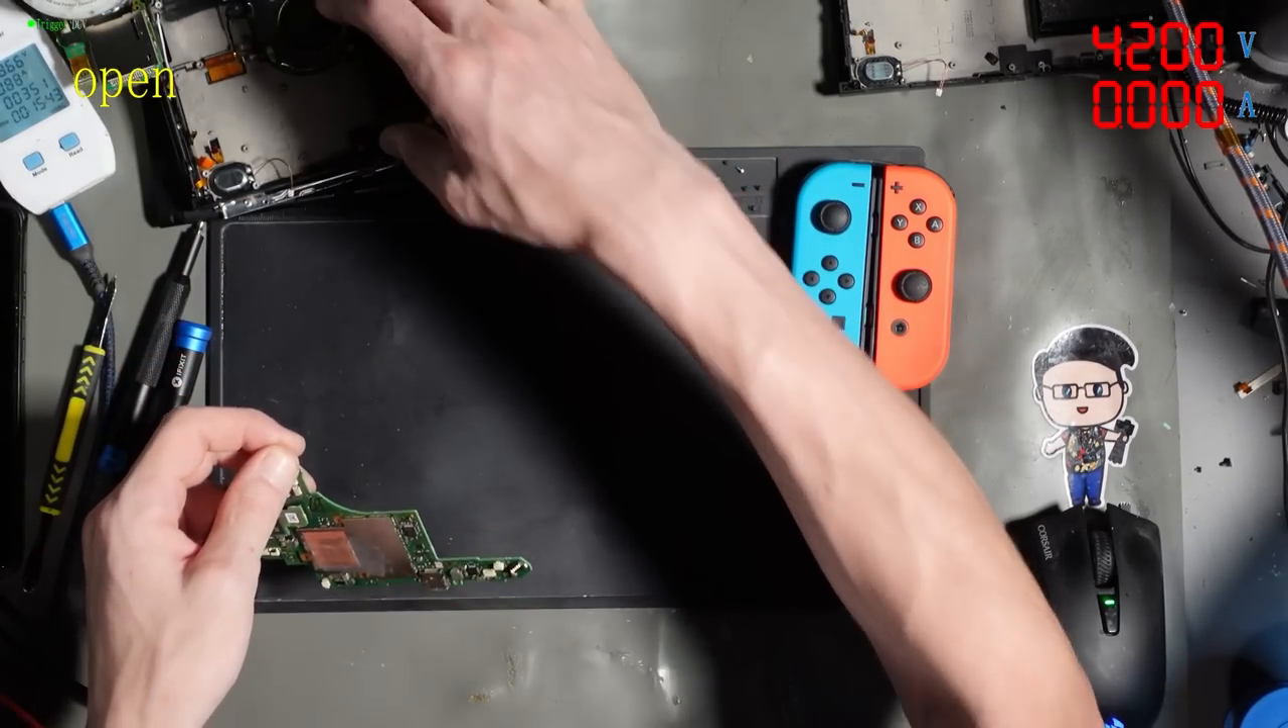So, I've got the board out there.